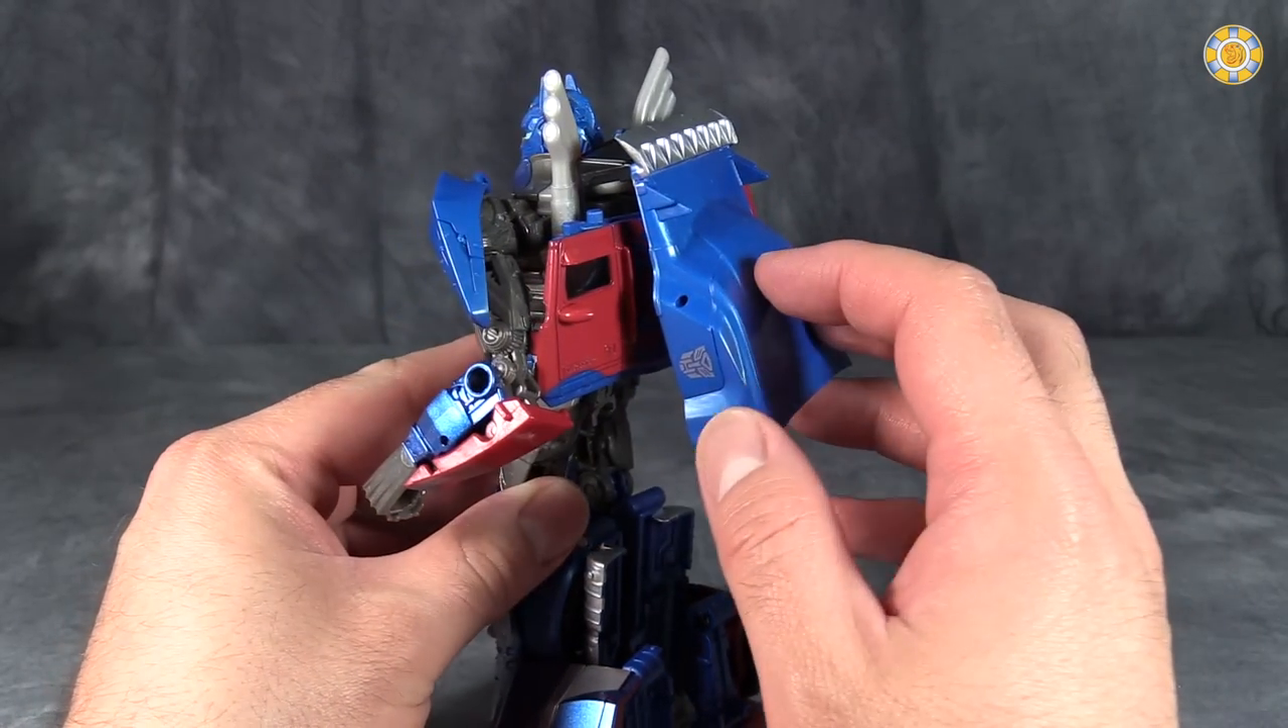And you've got the sides and the top of the truck hanging off the back.